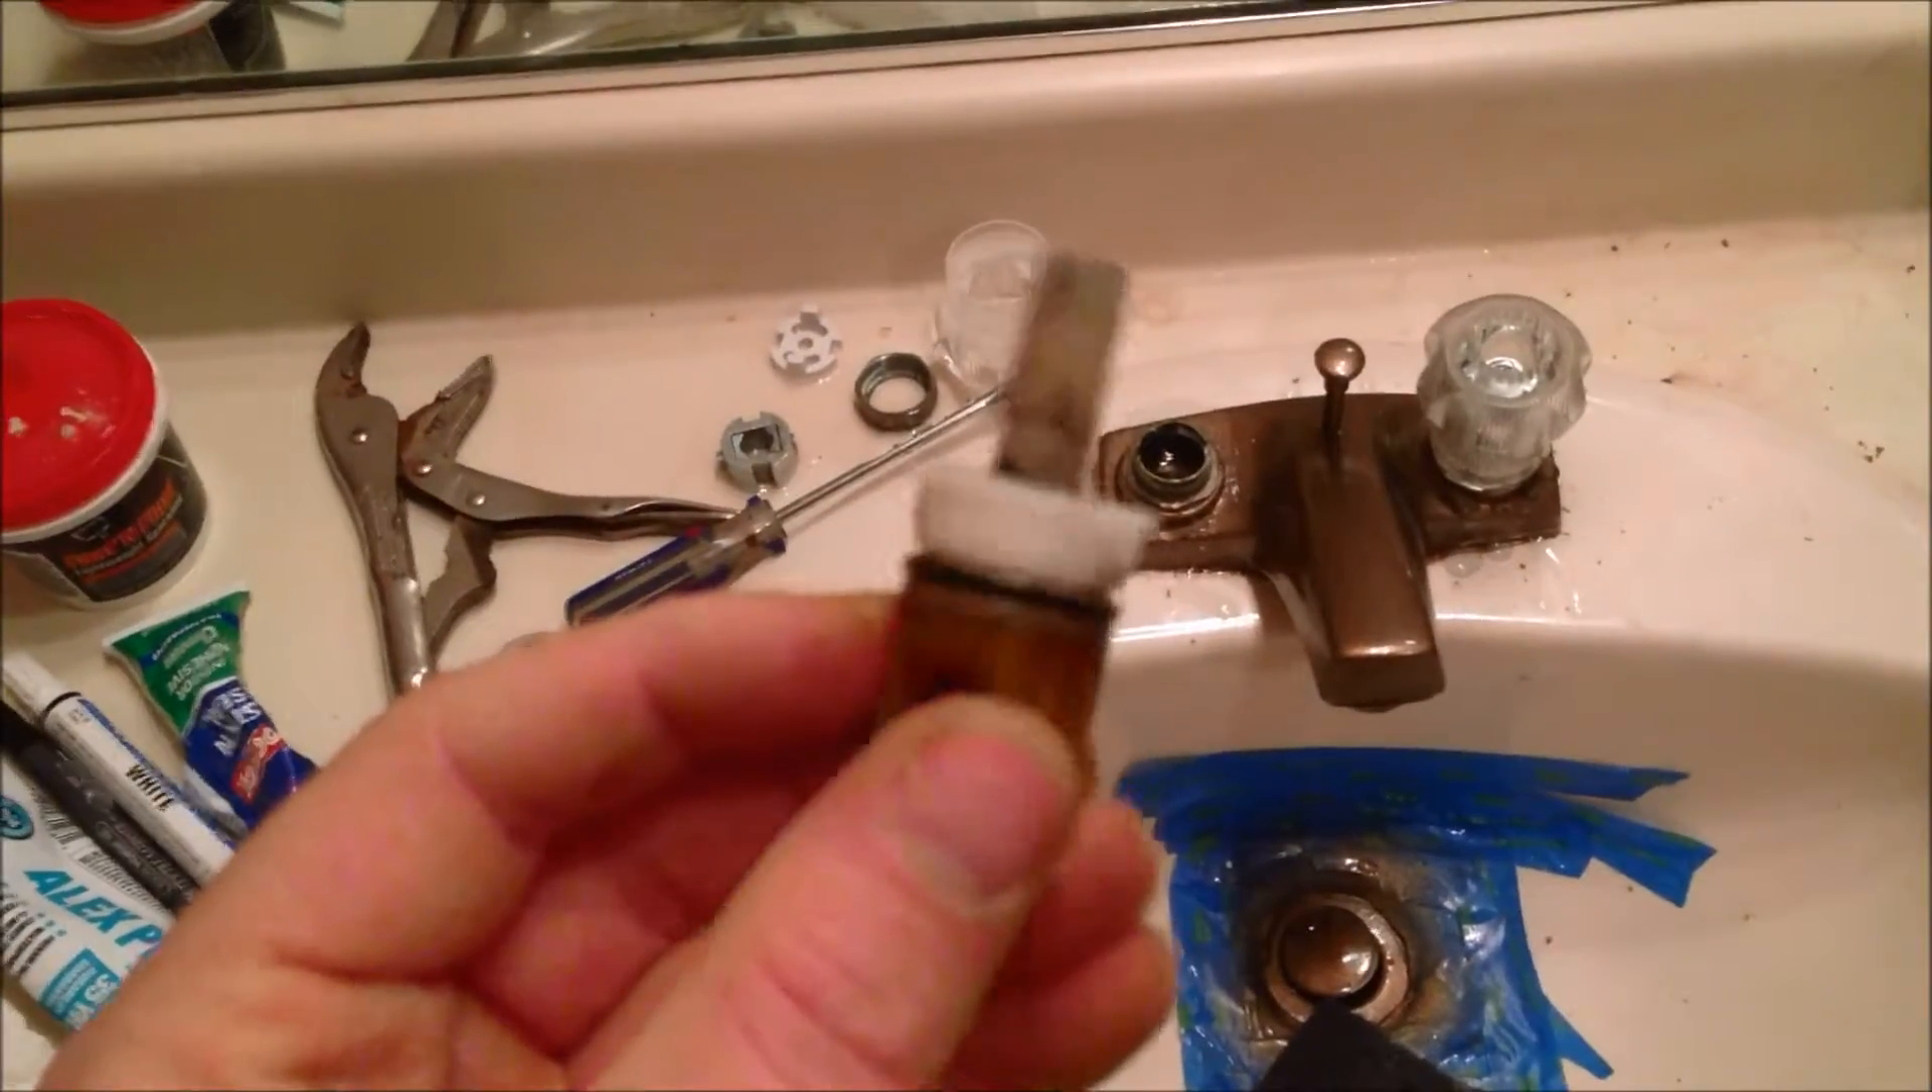Got our hacked fitting here installed over the valve stem.